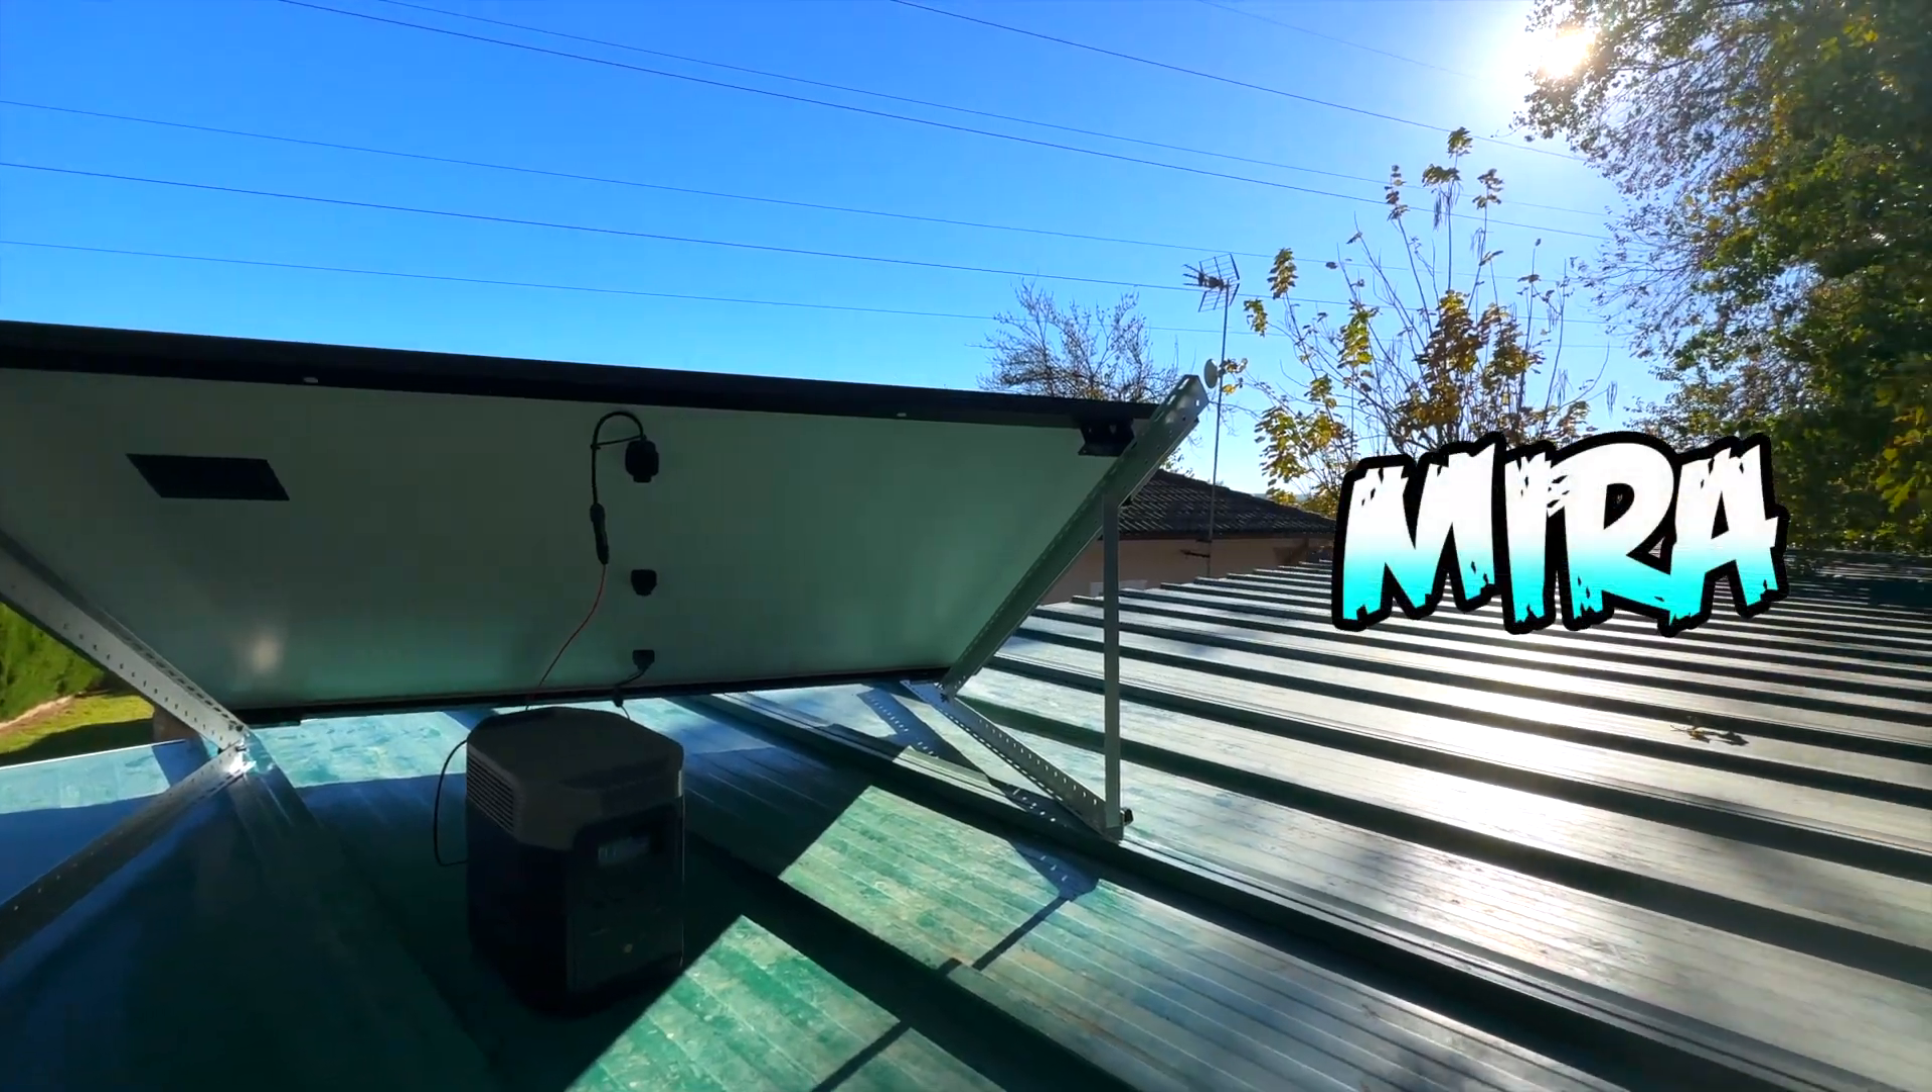Y ahora sí tendríamos nuestro soporte y placa solar totalmente instalada en un tejado panel sandwich o panel cubierta.